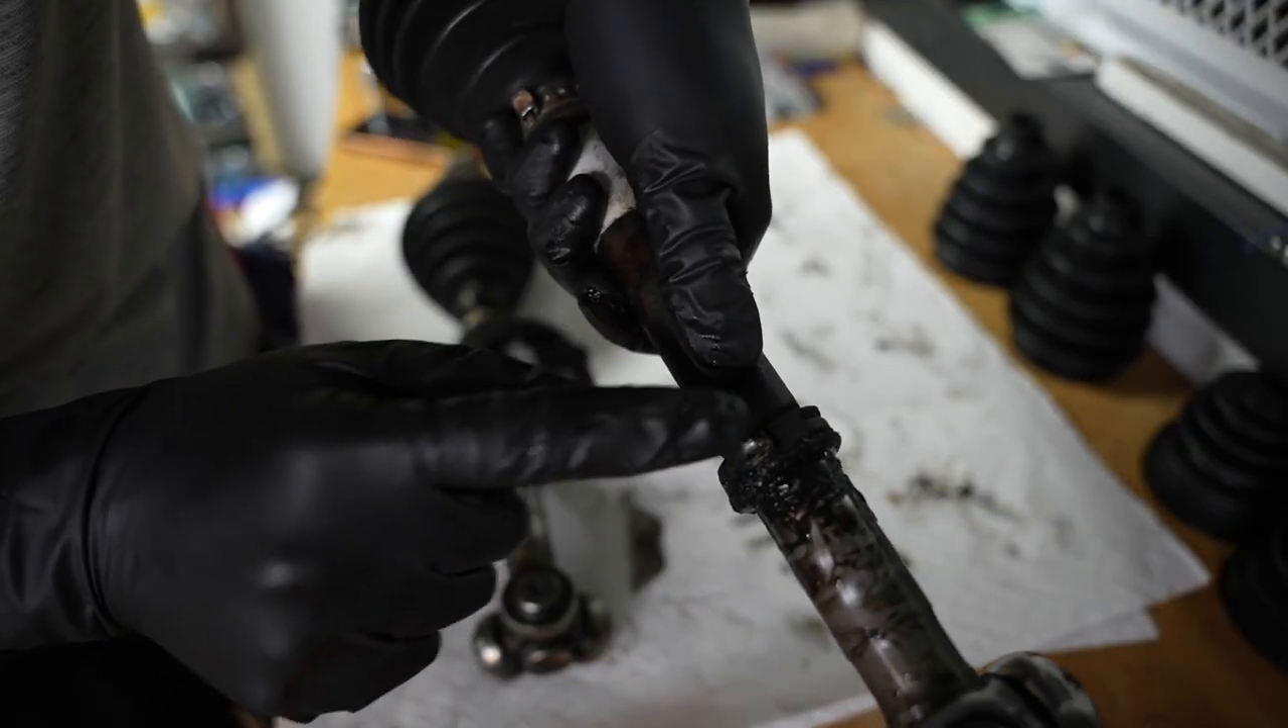There's a piece of the boot still on here with the clamp.